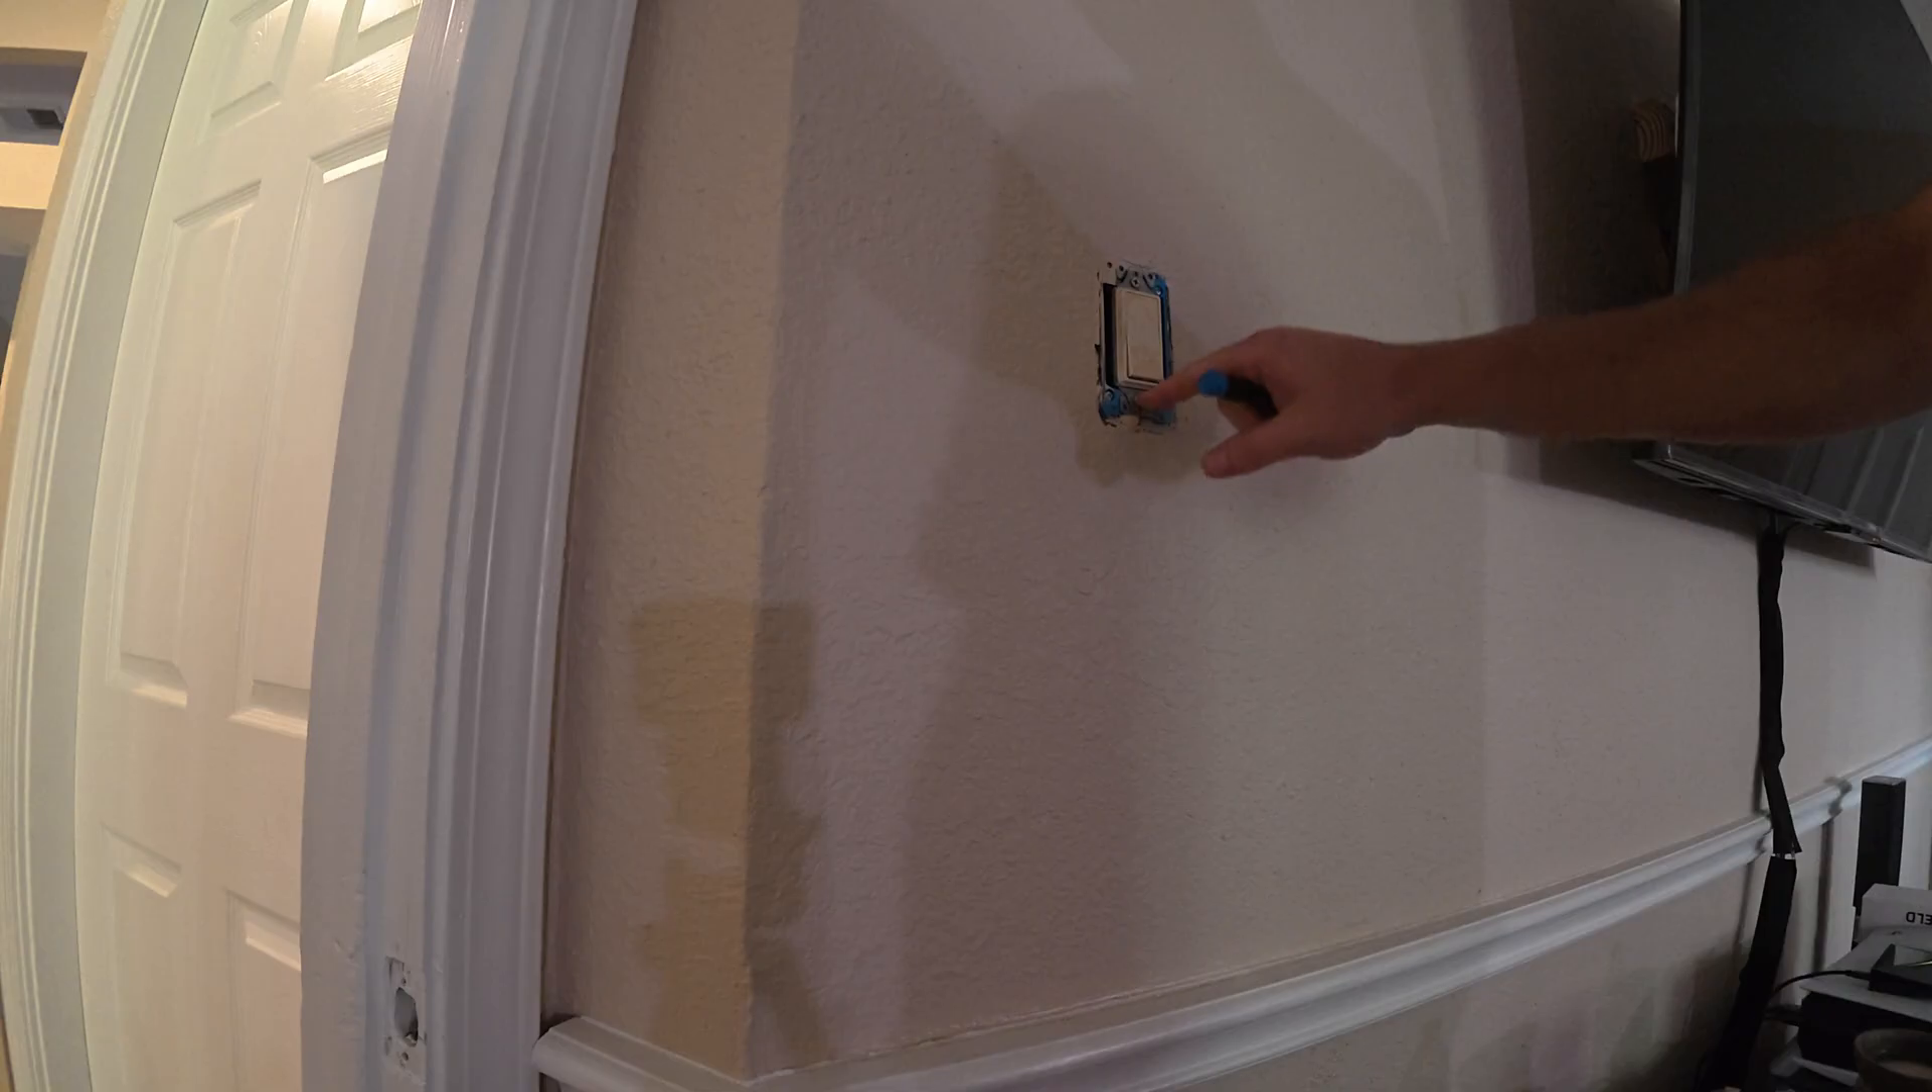Okay, so the panel's off, so you have two more screws in here.